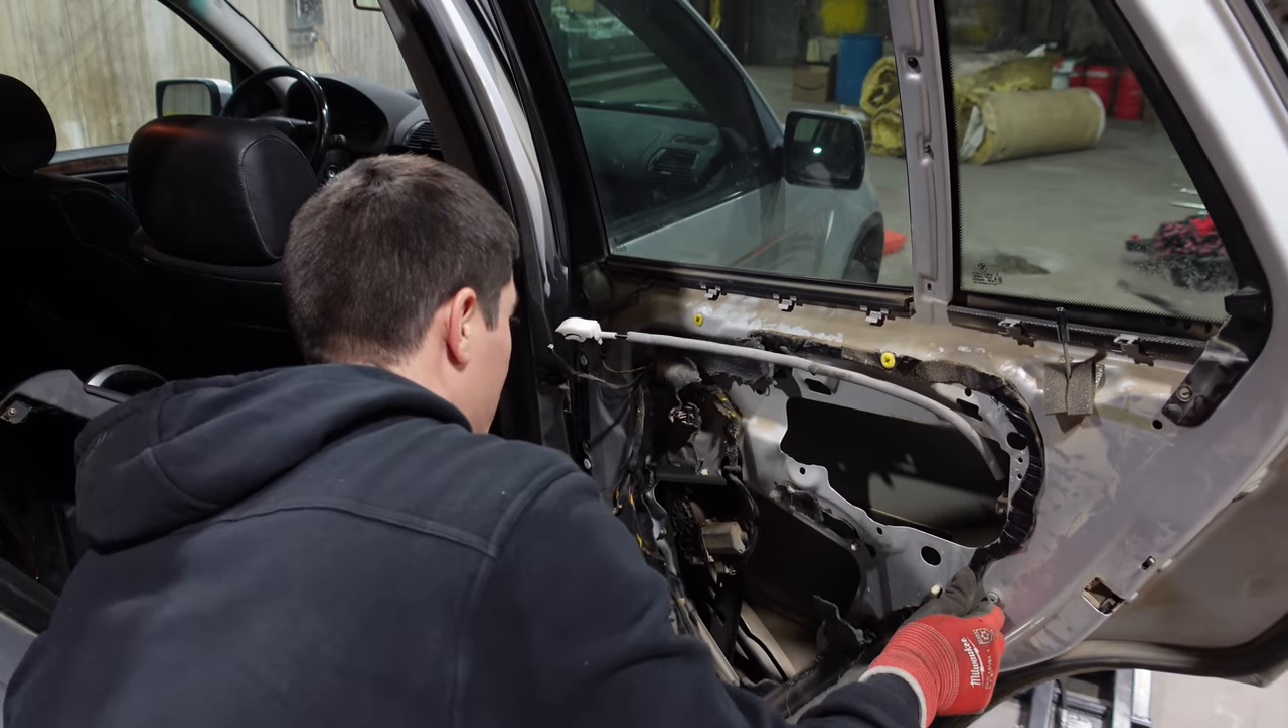Jake got this door mostly apart.